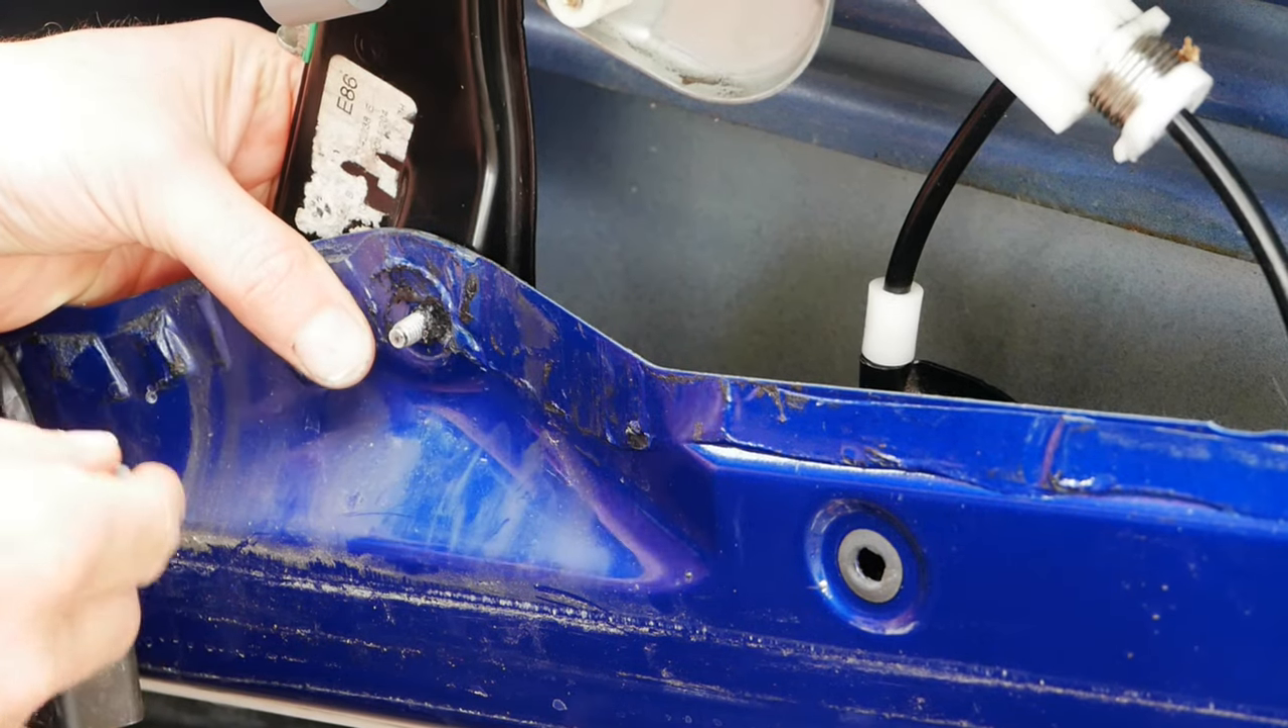So i've got this bottom uh stud lined up here so i'm just going to put the nut back on and at this stage i'm just doing it finger tight.